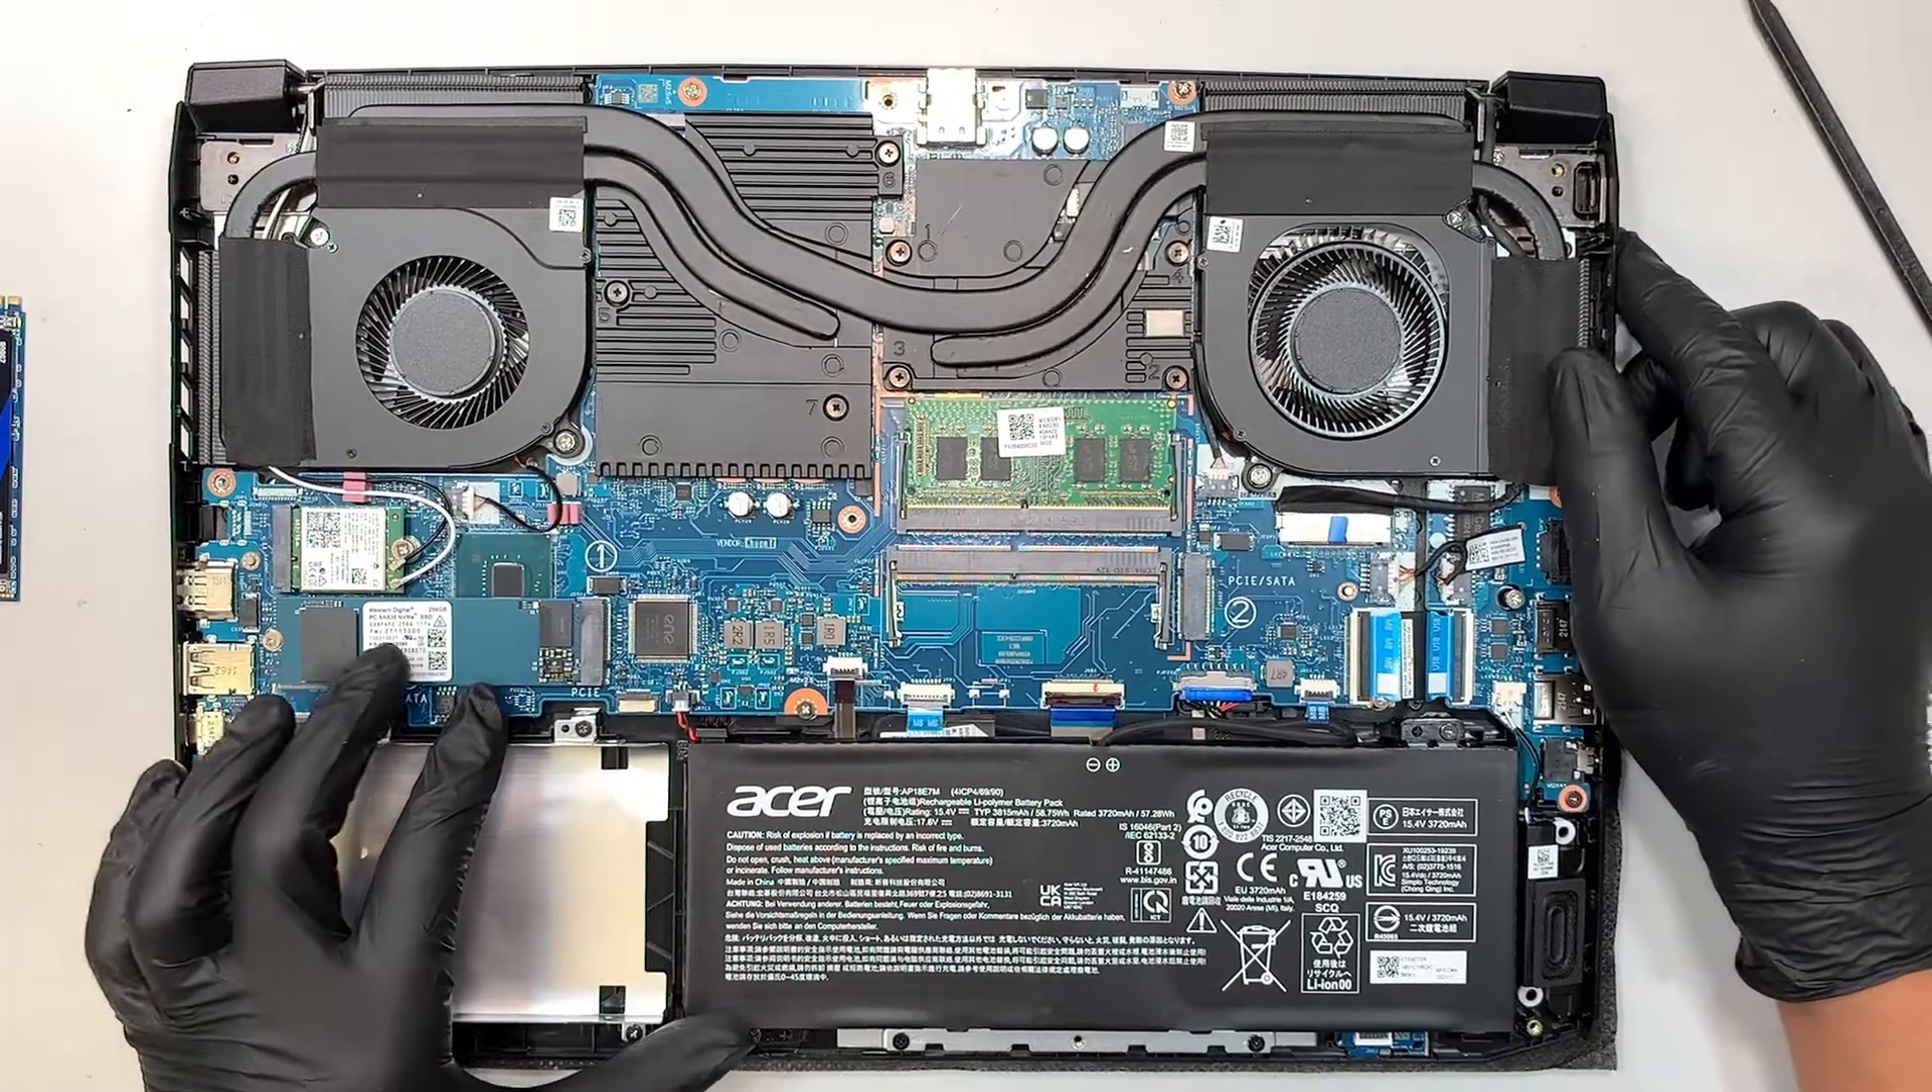You have the entire back cover removed.